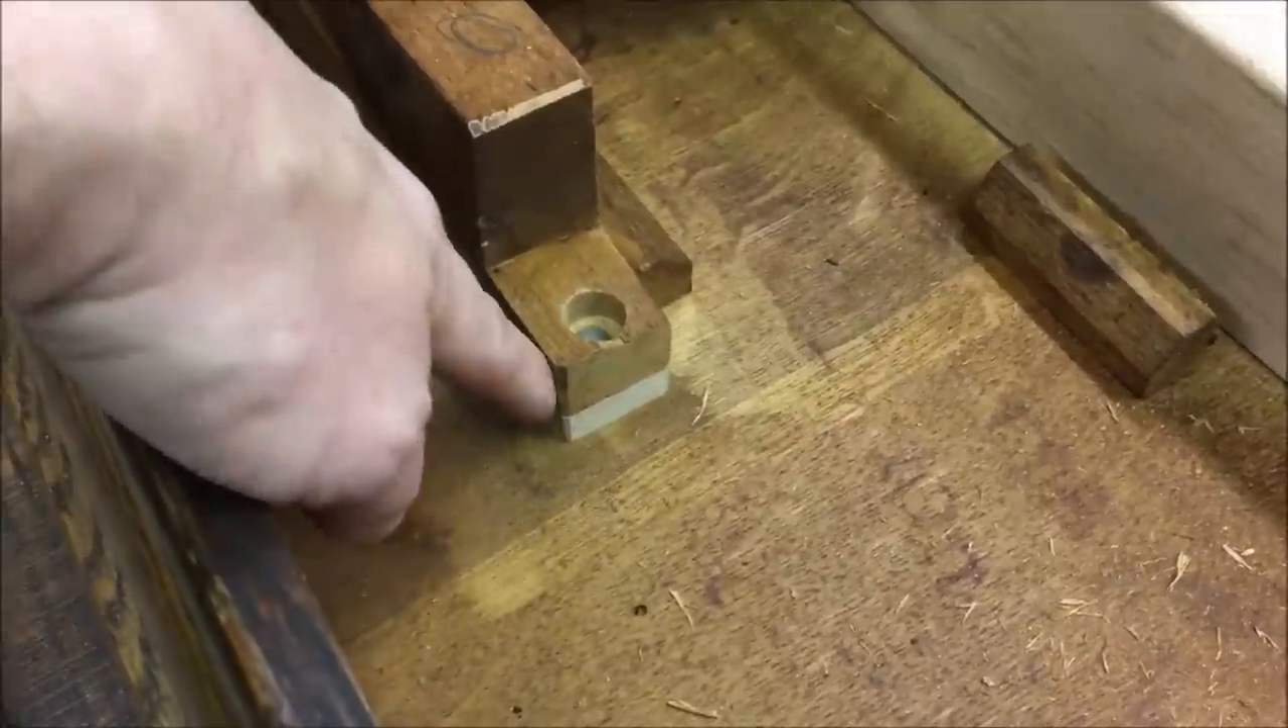I've got the mounting blocks back in place. I've got the seven sixteenths inch filler piece on the bottom here.